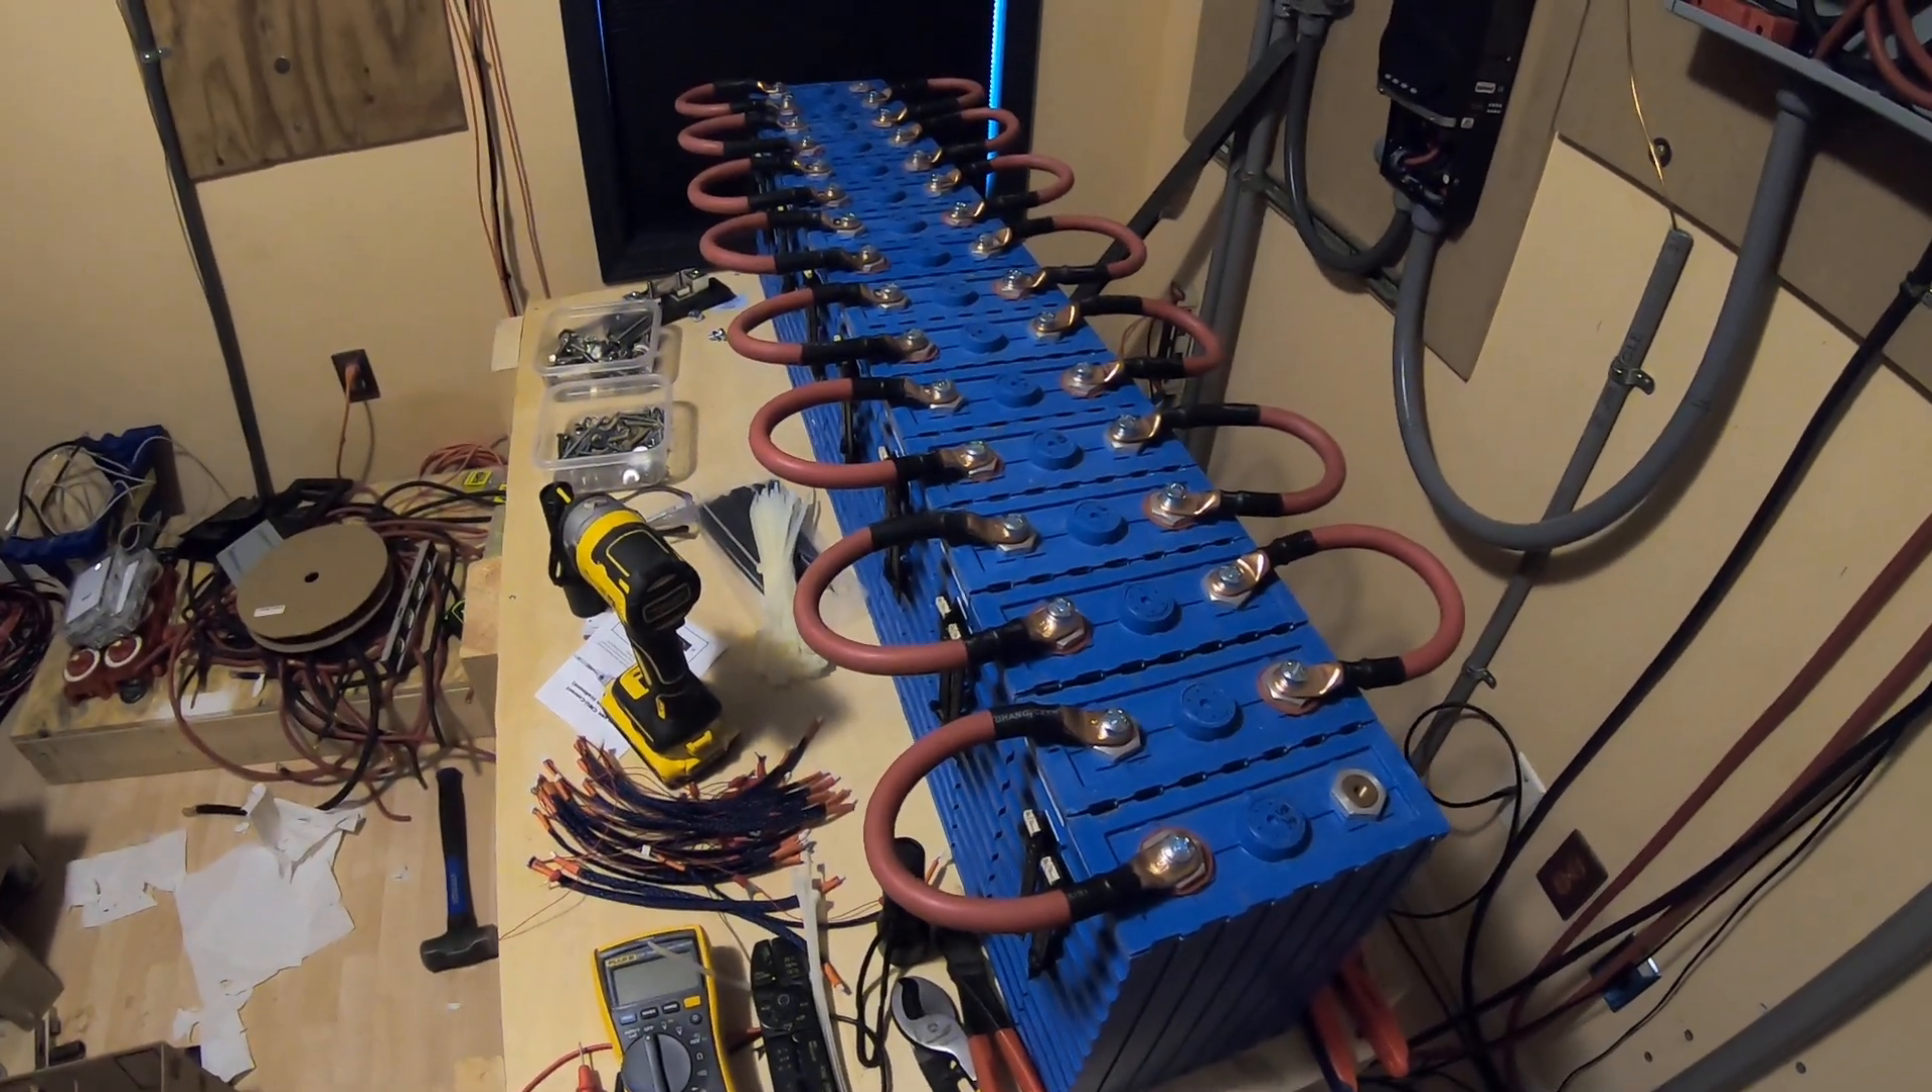And over here you can see that we have our first string of batteries wired up at this point and these were the same 180 amp hour cells you saw on a previous video.